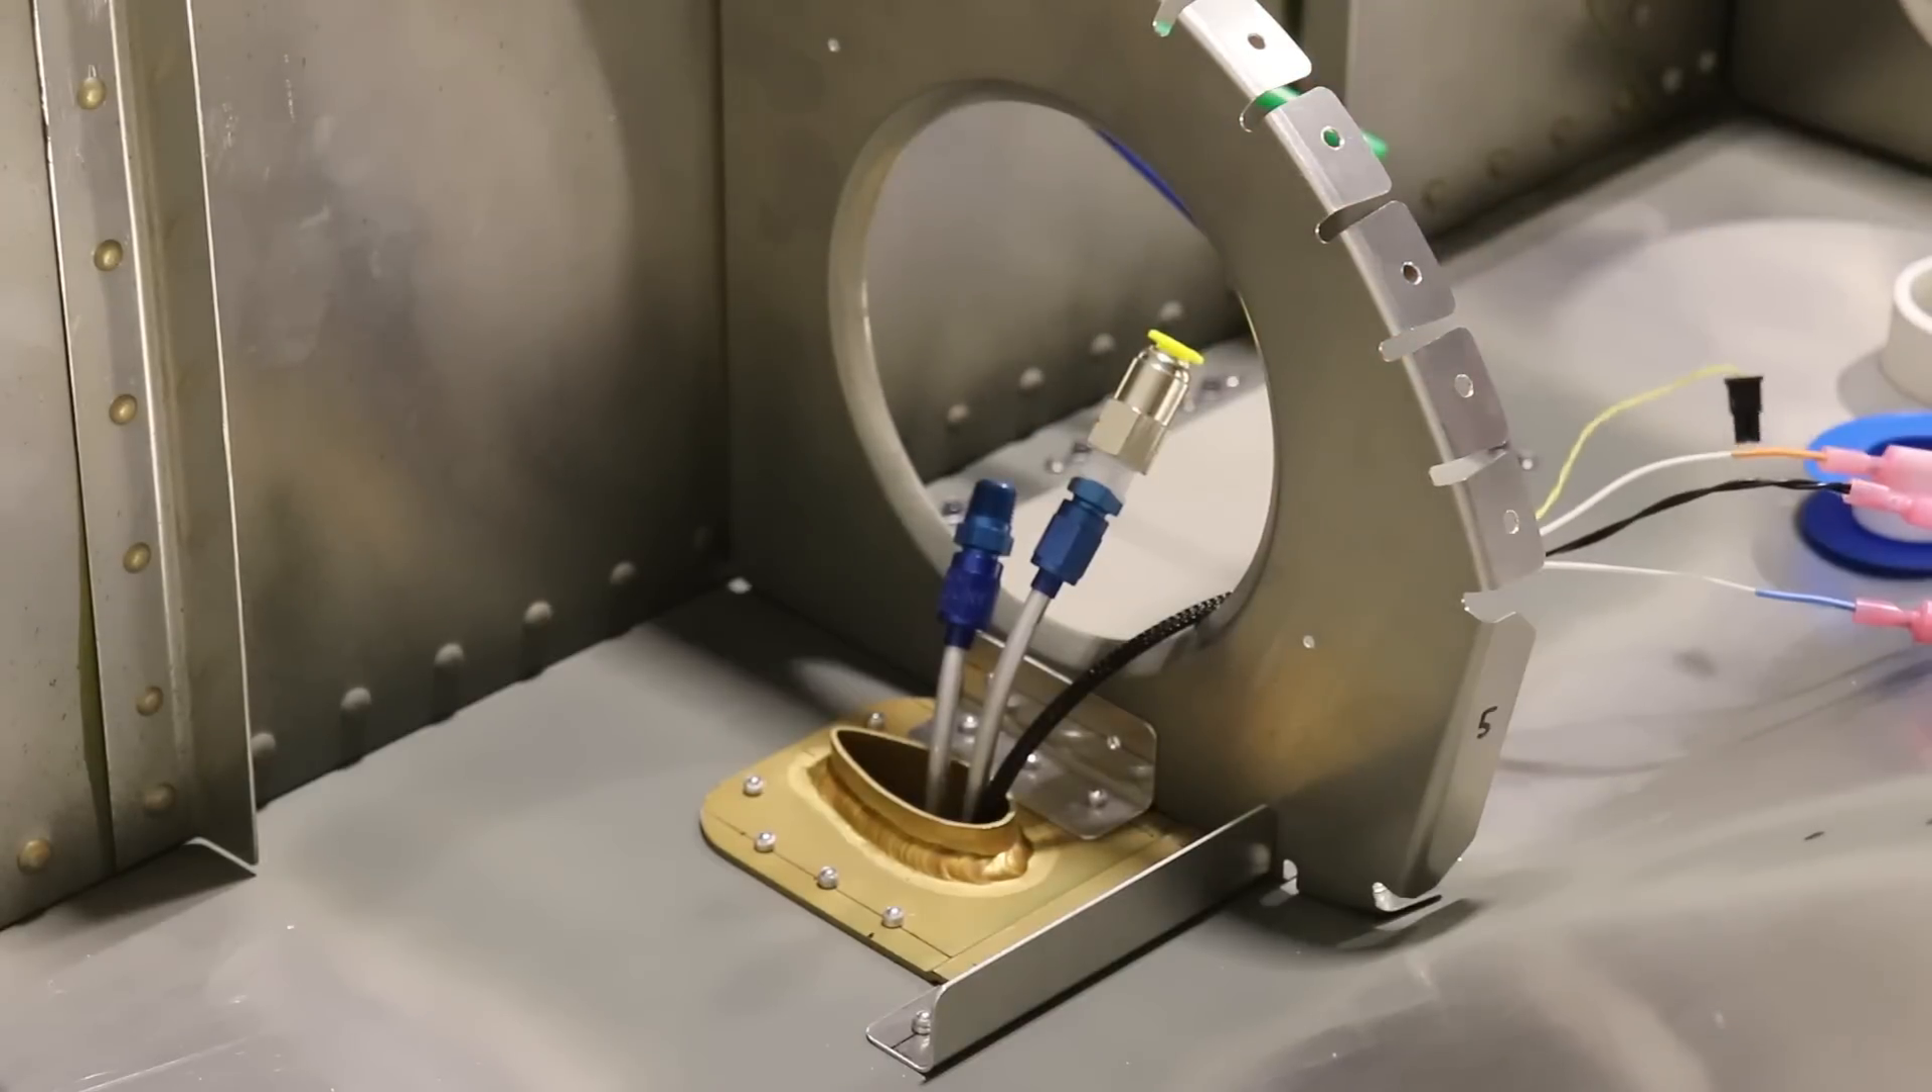These little blue fittings come with the dynon pitot kit so those are threaded into the pitot tubes and then after that we can put on these other adapters that connect the blue fitting to the pitot tubes.